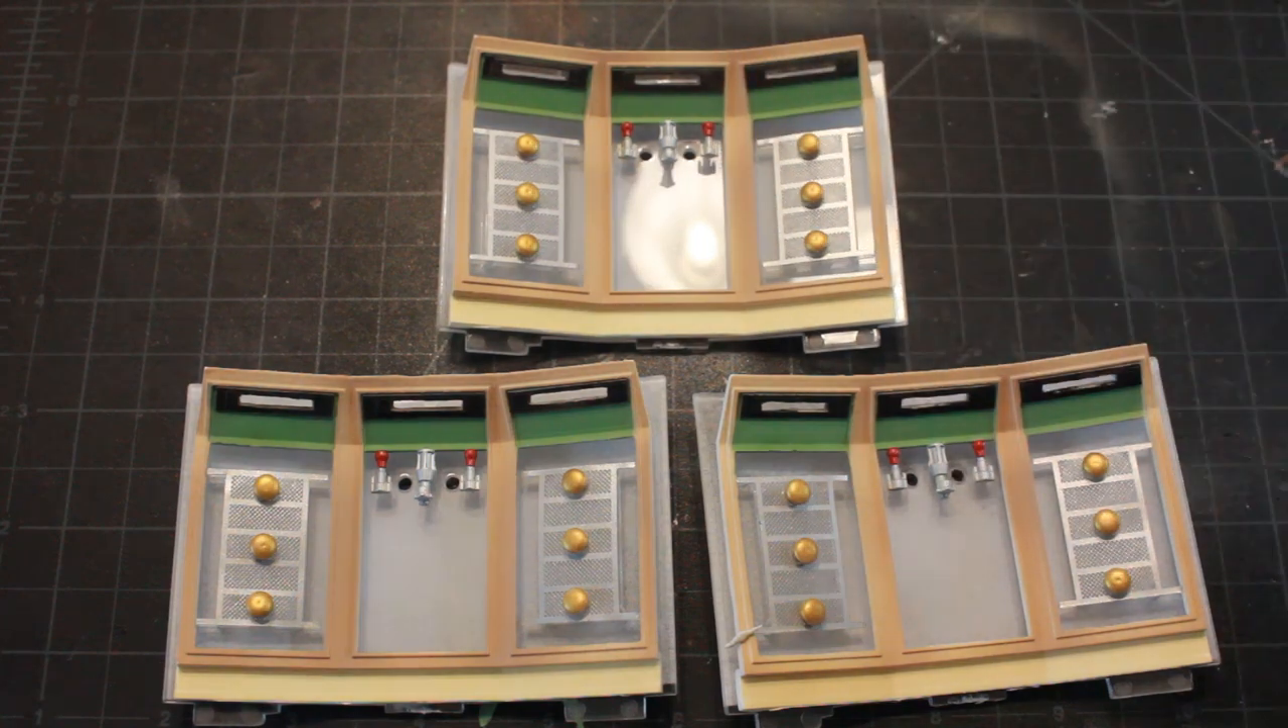So we got all three walls done here all the photo etches glued into place and they're coming along and looking really nice.